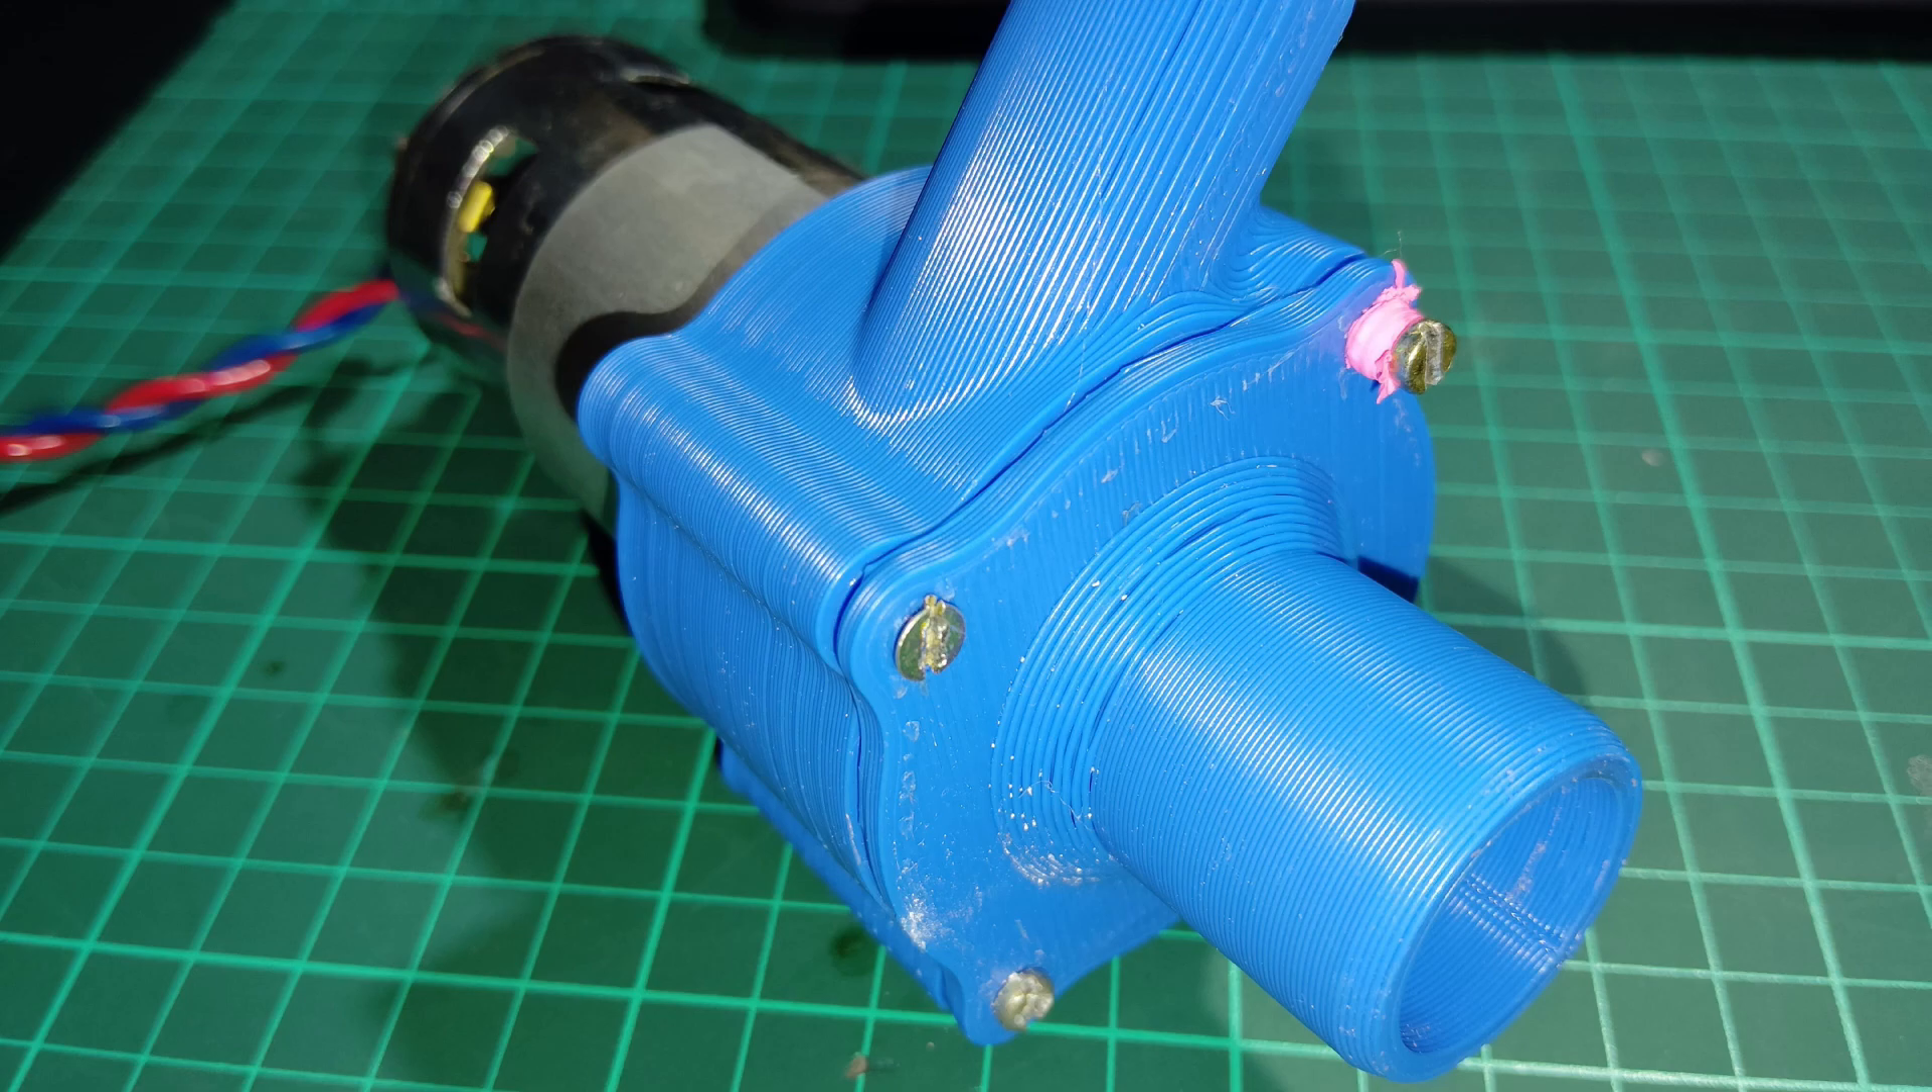You can see here that it is completely assembled water pump and ready to work.